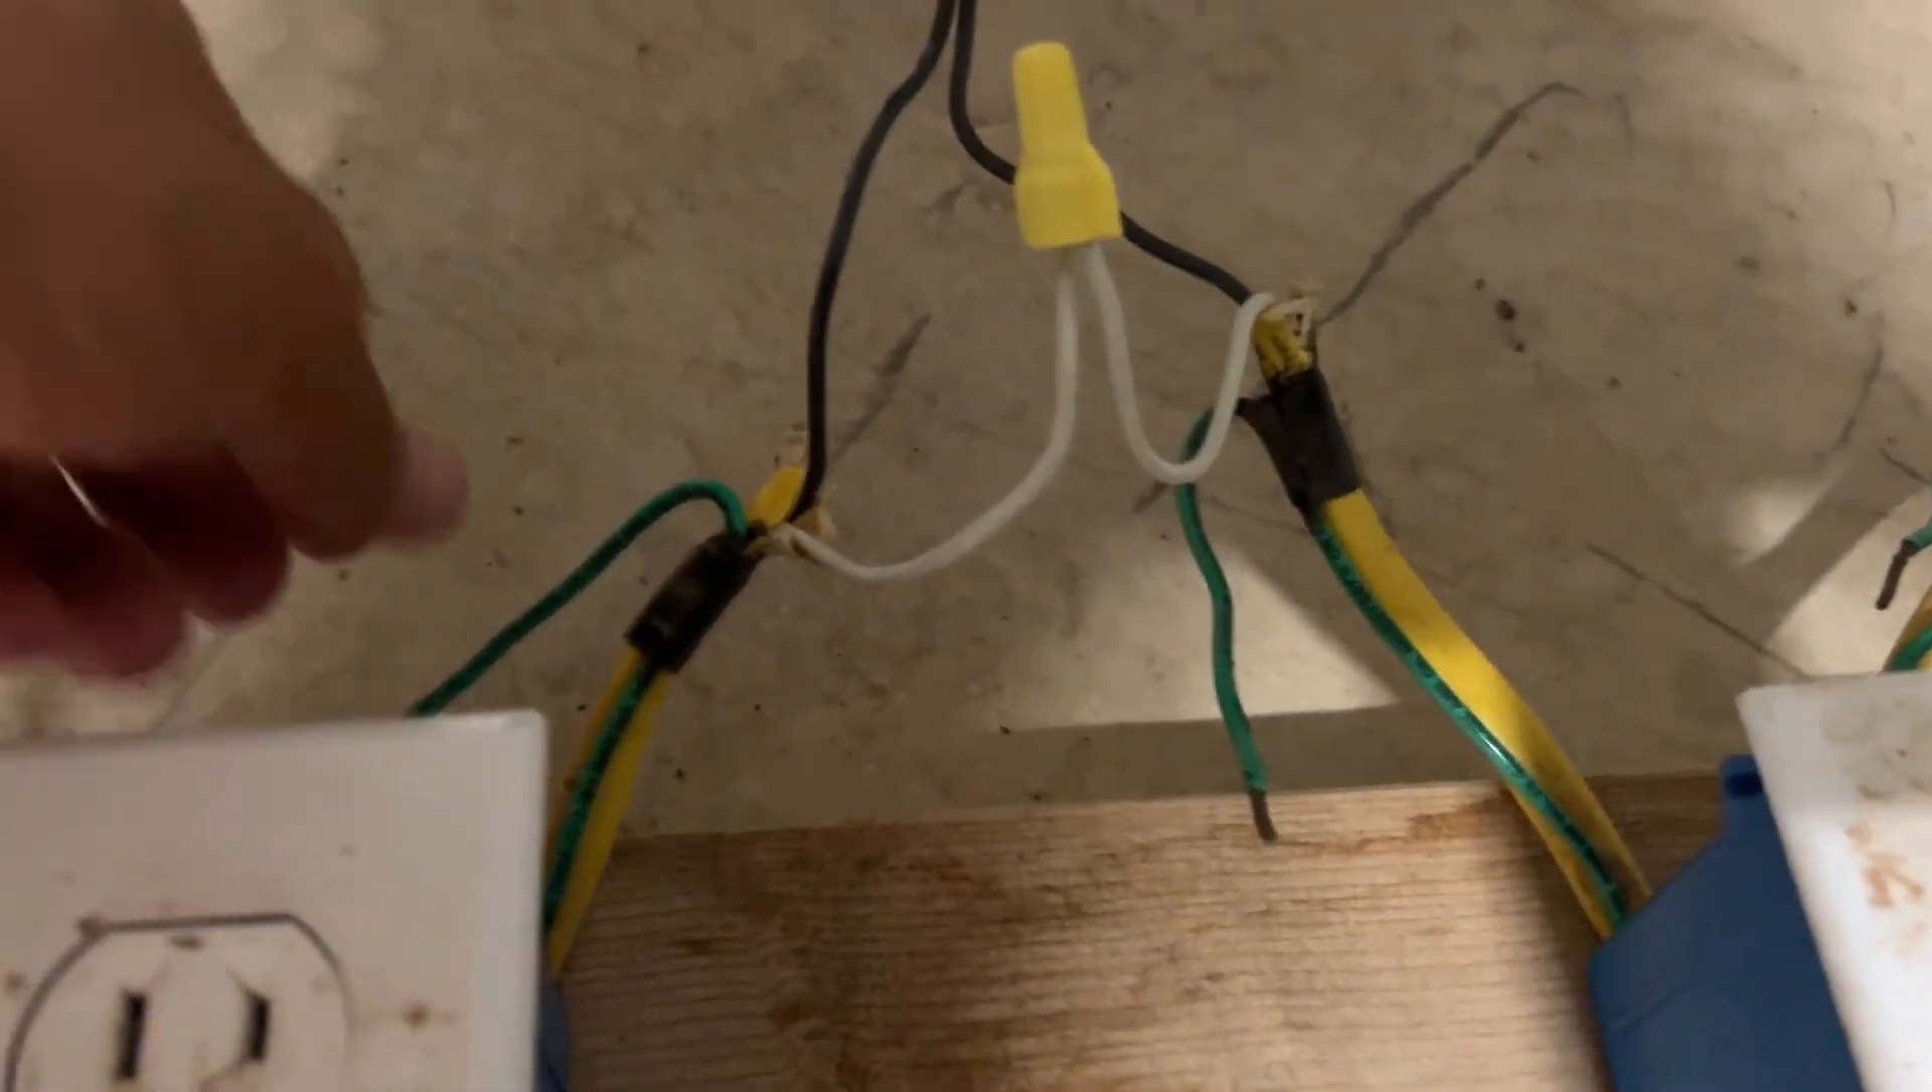You can see that the hot neutral wires are connected but the ground wire is not connected.